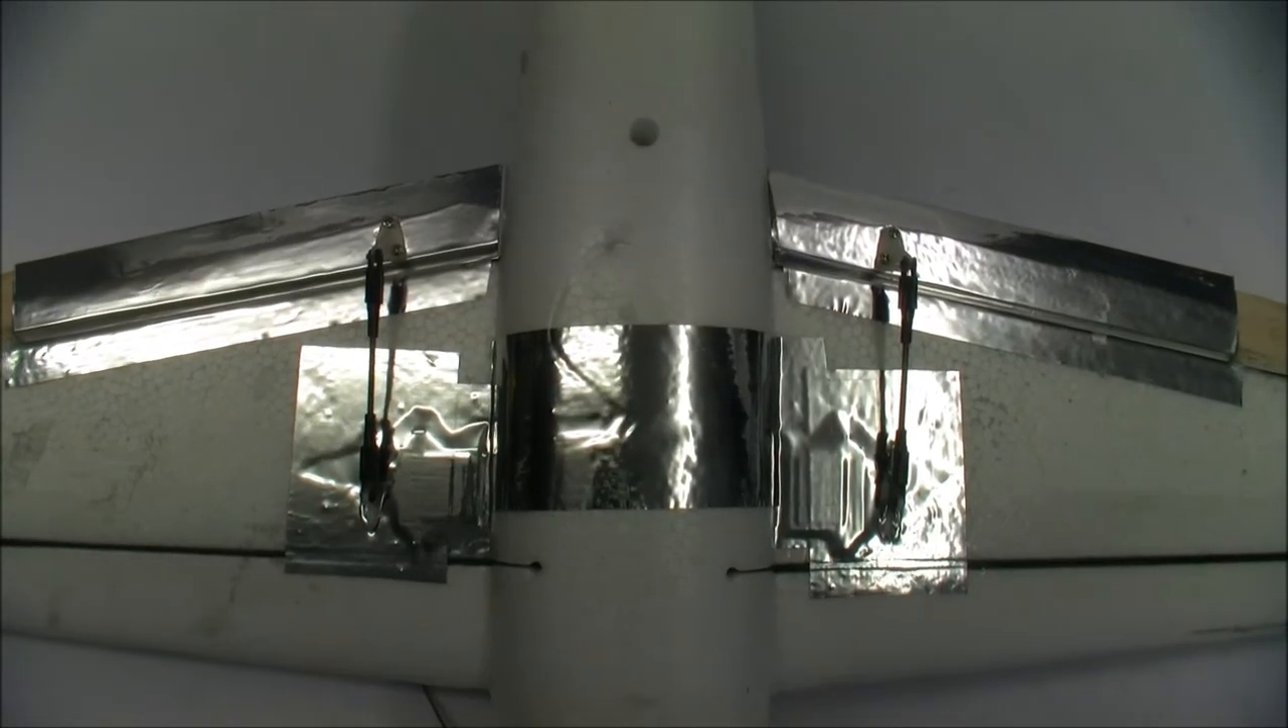Aileron servos are all hooked up now.